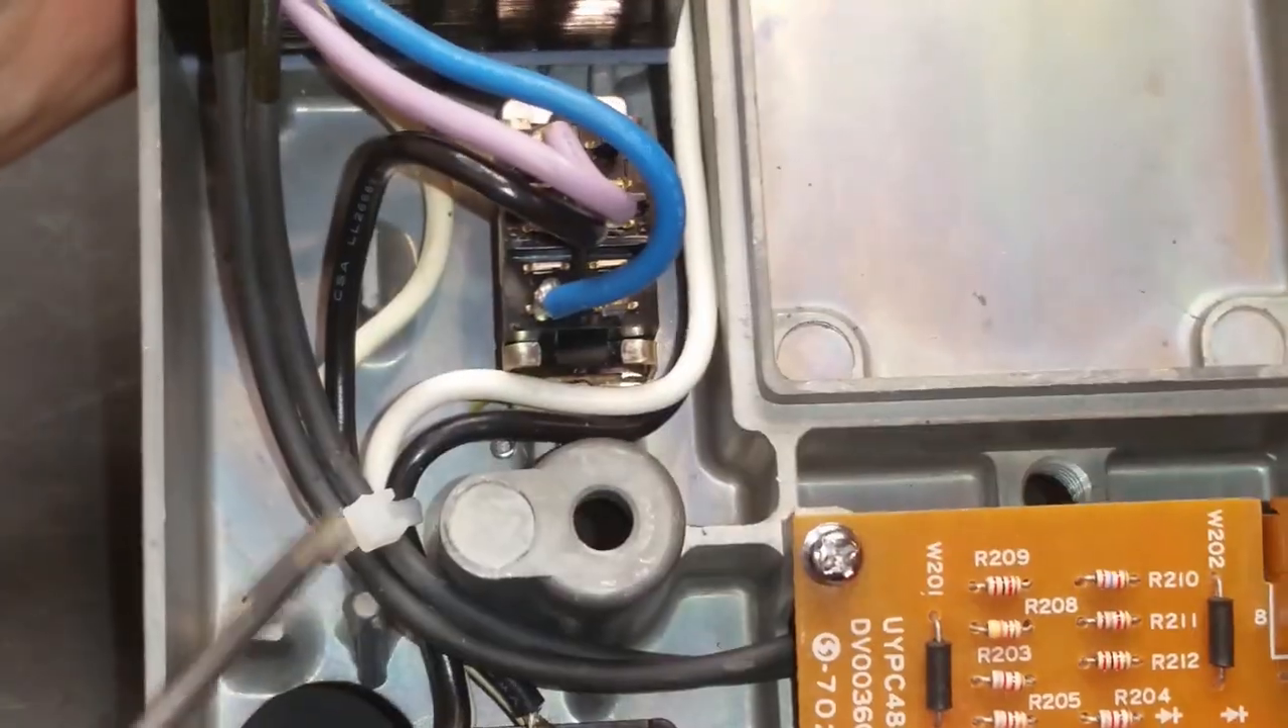Okay, I think we're good there, we've got our zip tie in.